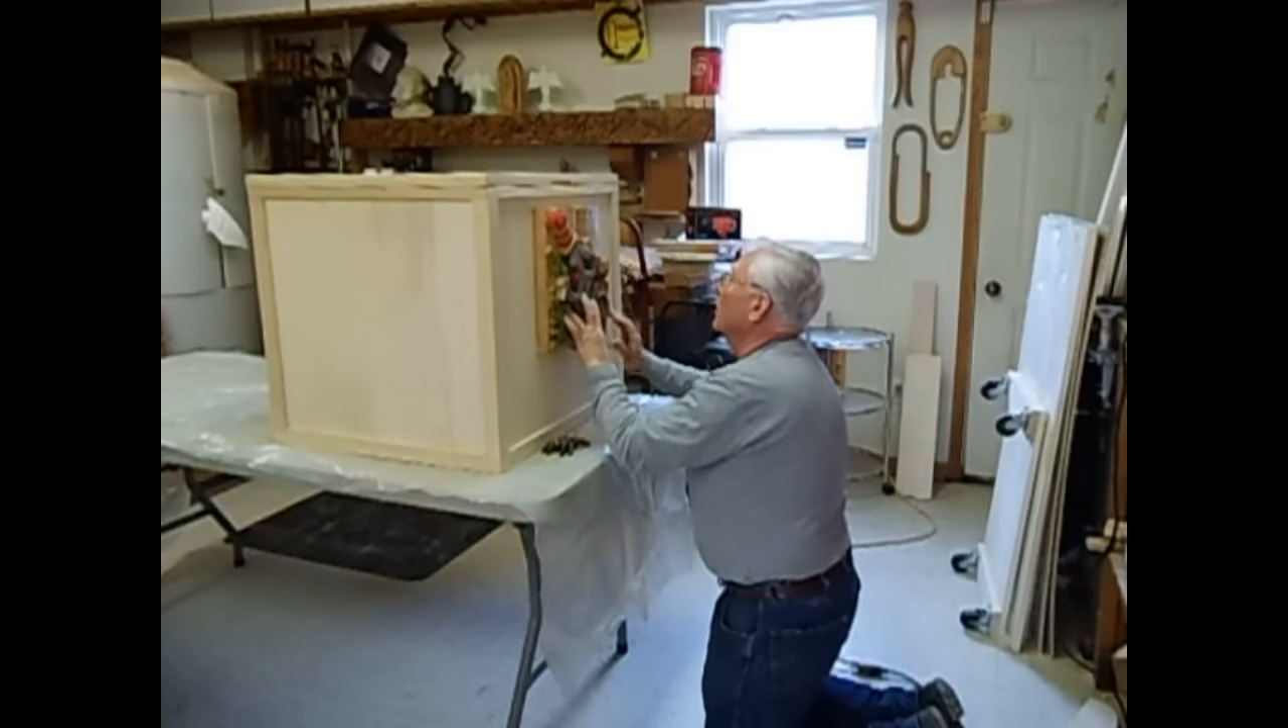Carvings are done and now I just need to mount where the carvings go on the box.